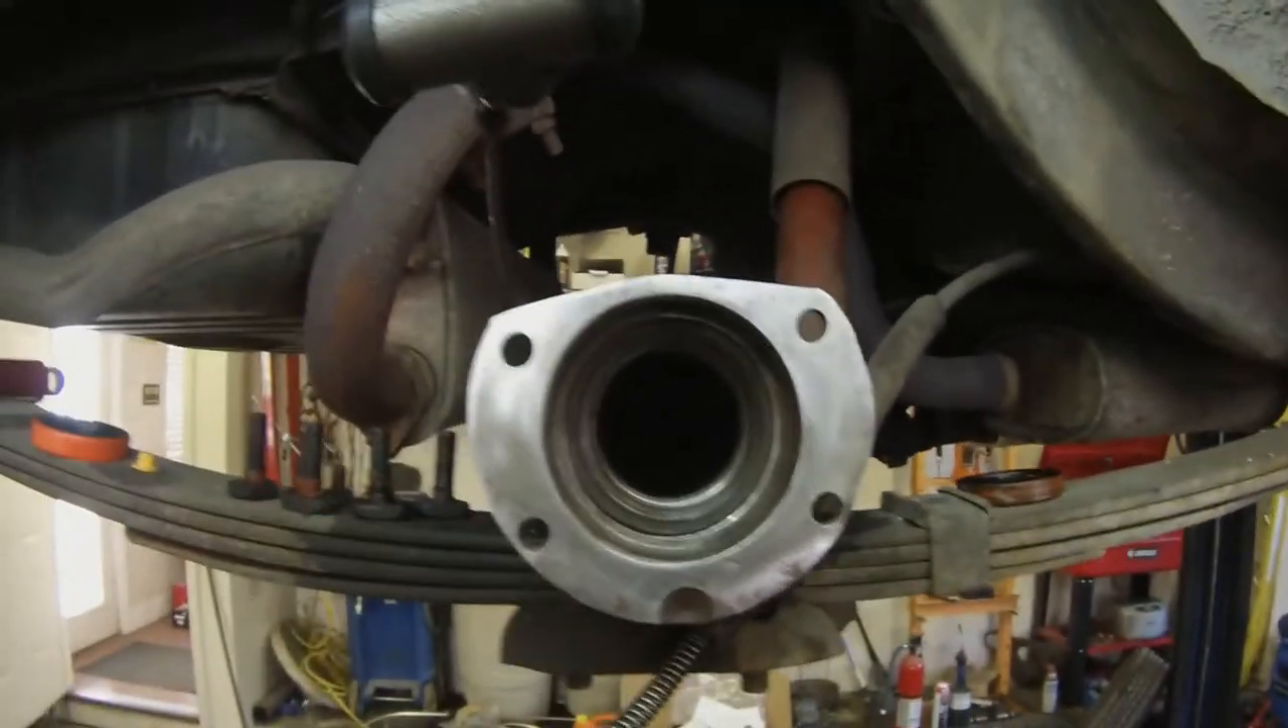So part 1 in the video we removed the rear axle, removed the seal, removed the brakes and backing plate and everything.